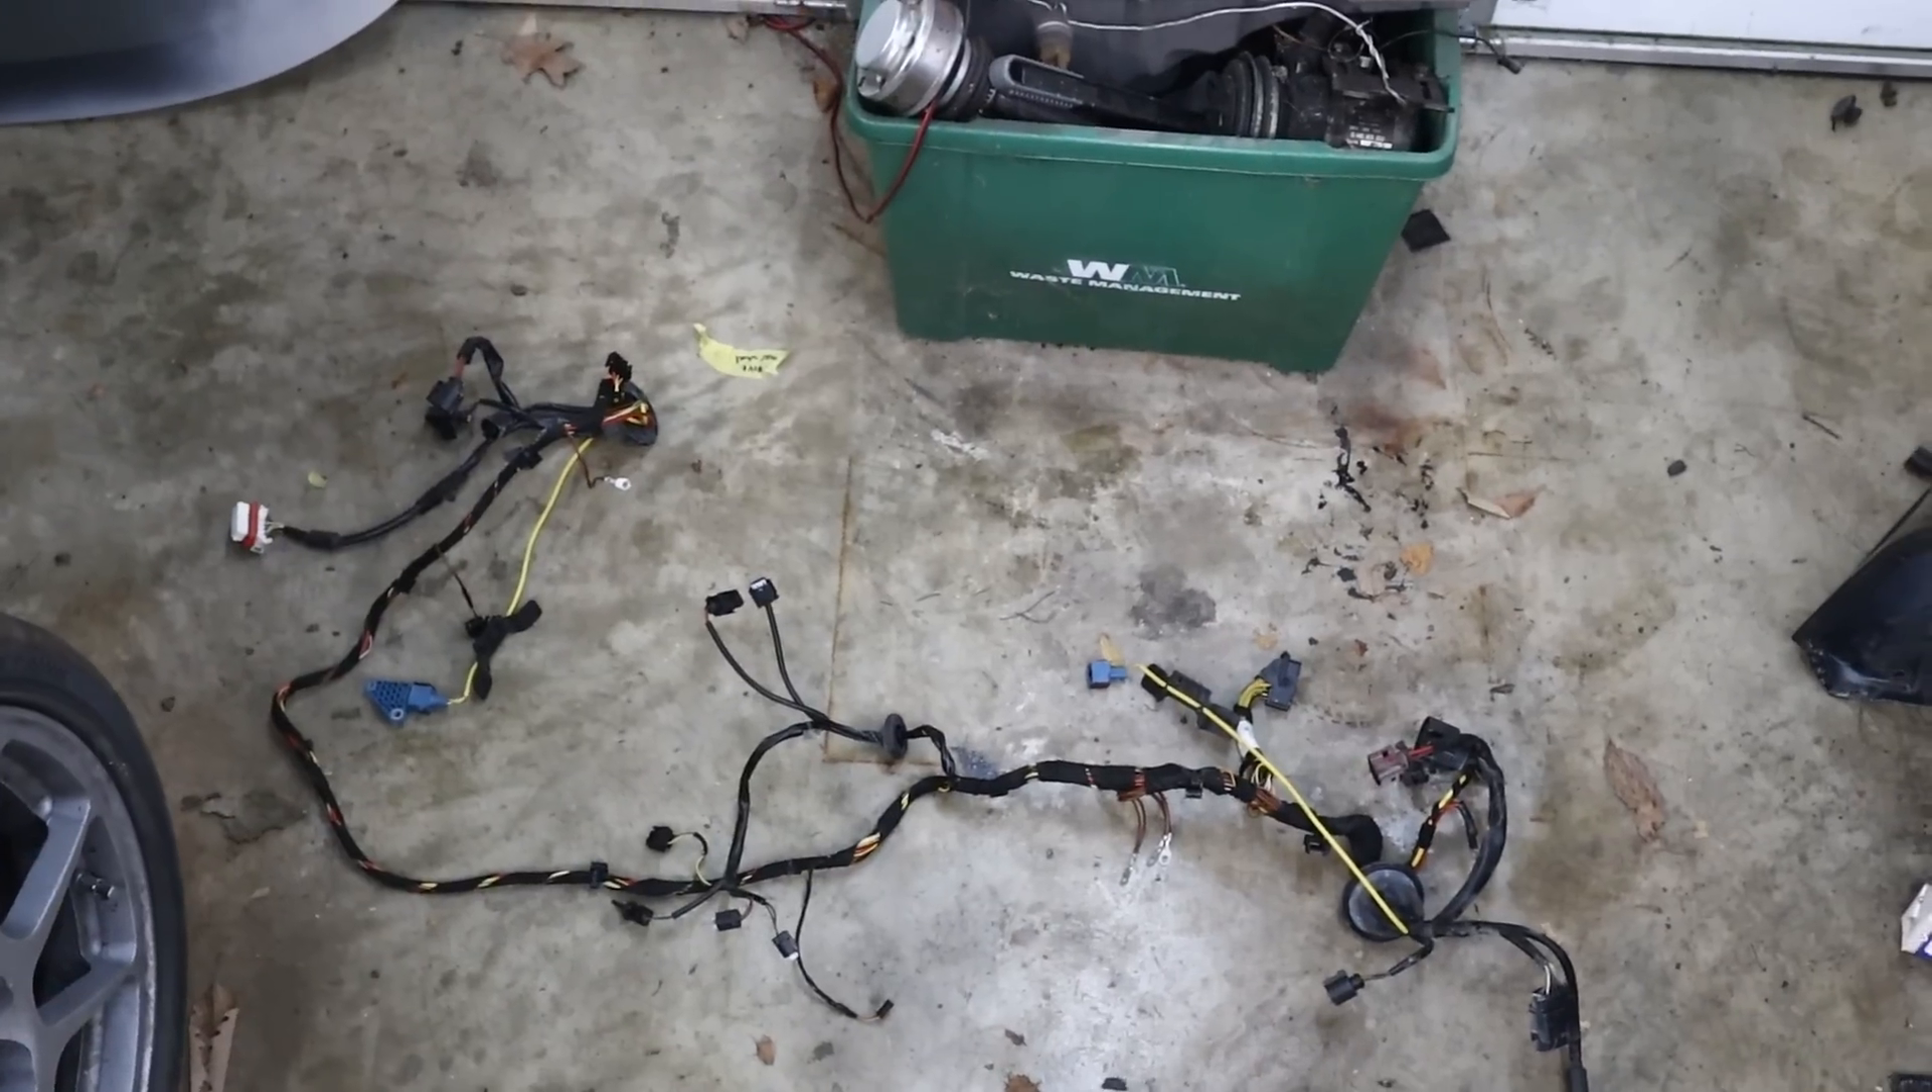Anyway, here's the harness completely removed, which was captured on a time lapse.